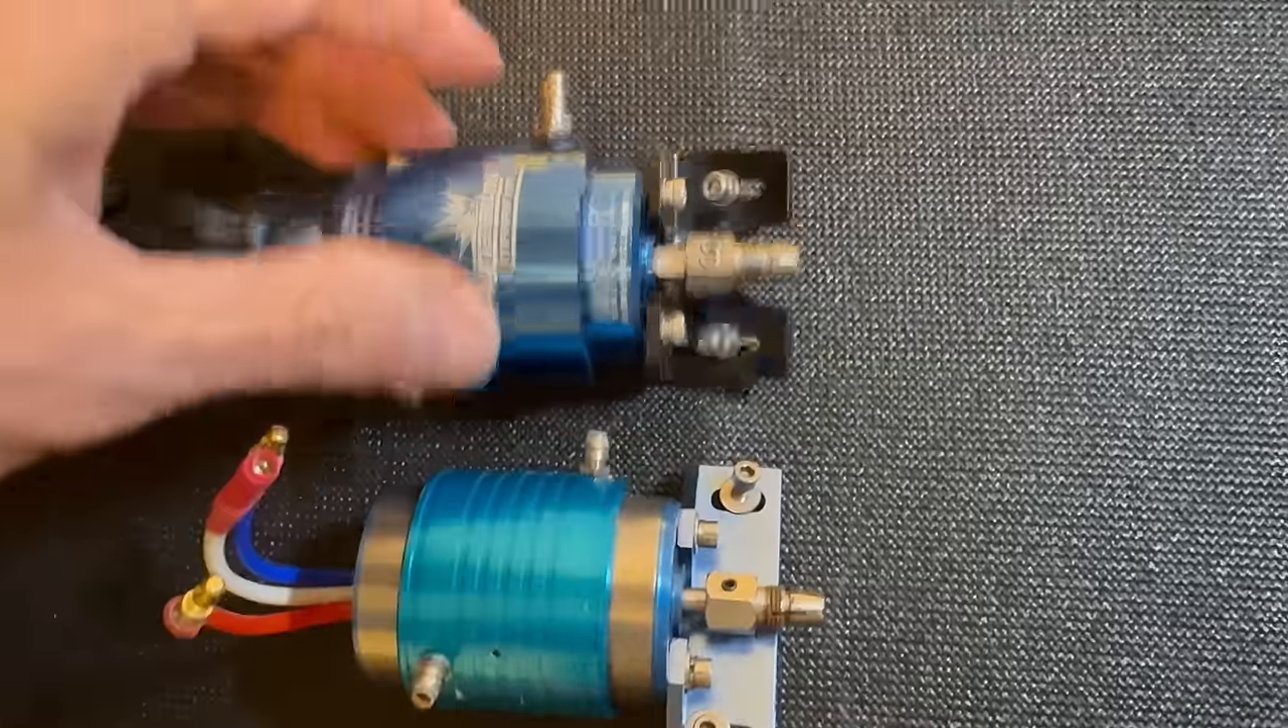Okay so we got both motors out.